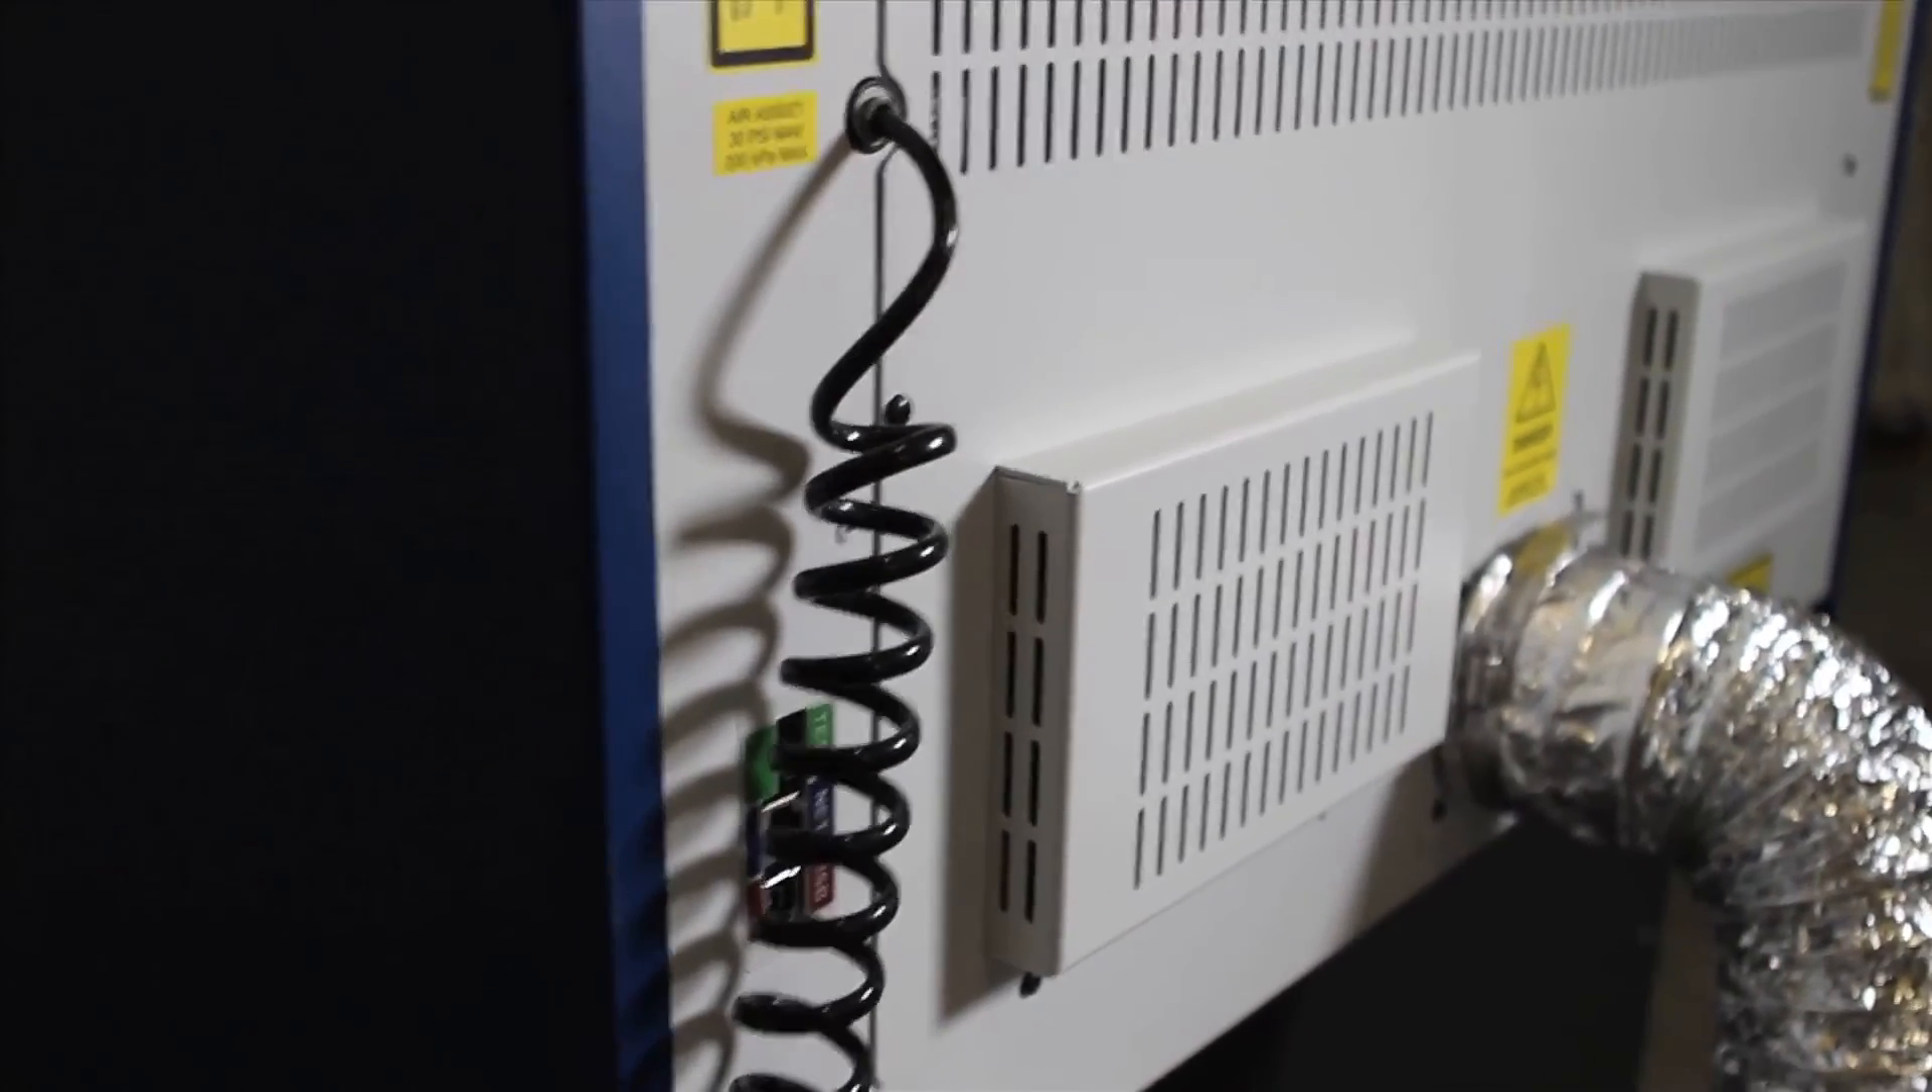We're pretty much all set air assist is hooked up the exhaust system is hooked up.